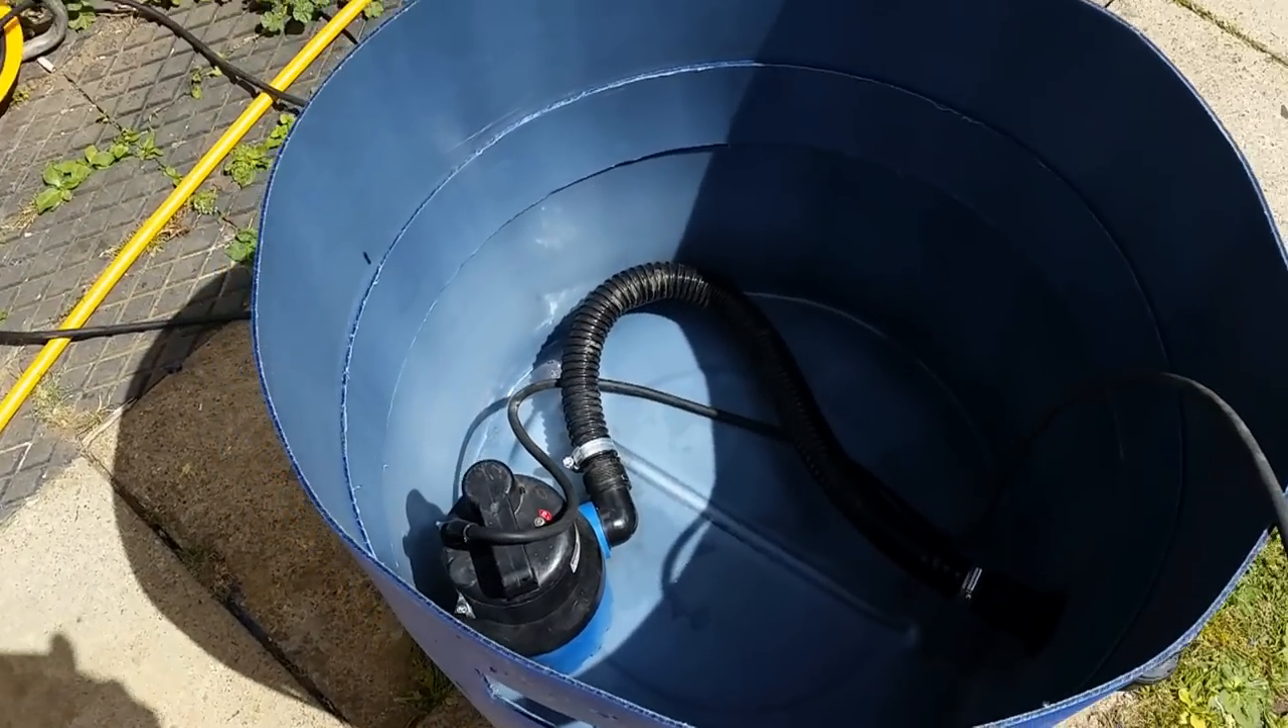Inside I have fitted my pump to the outlet.